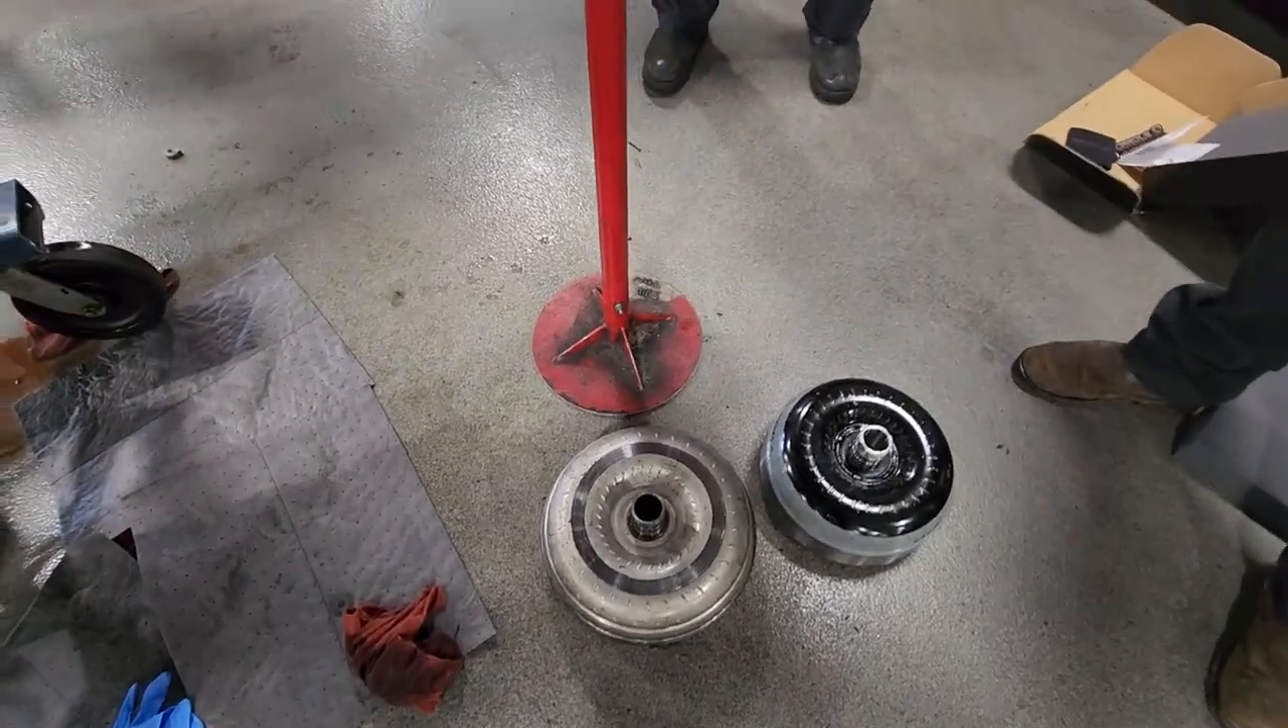Converter is out. You can see them on the floor.